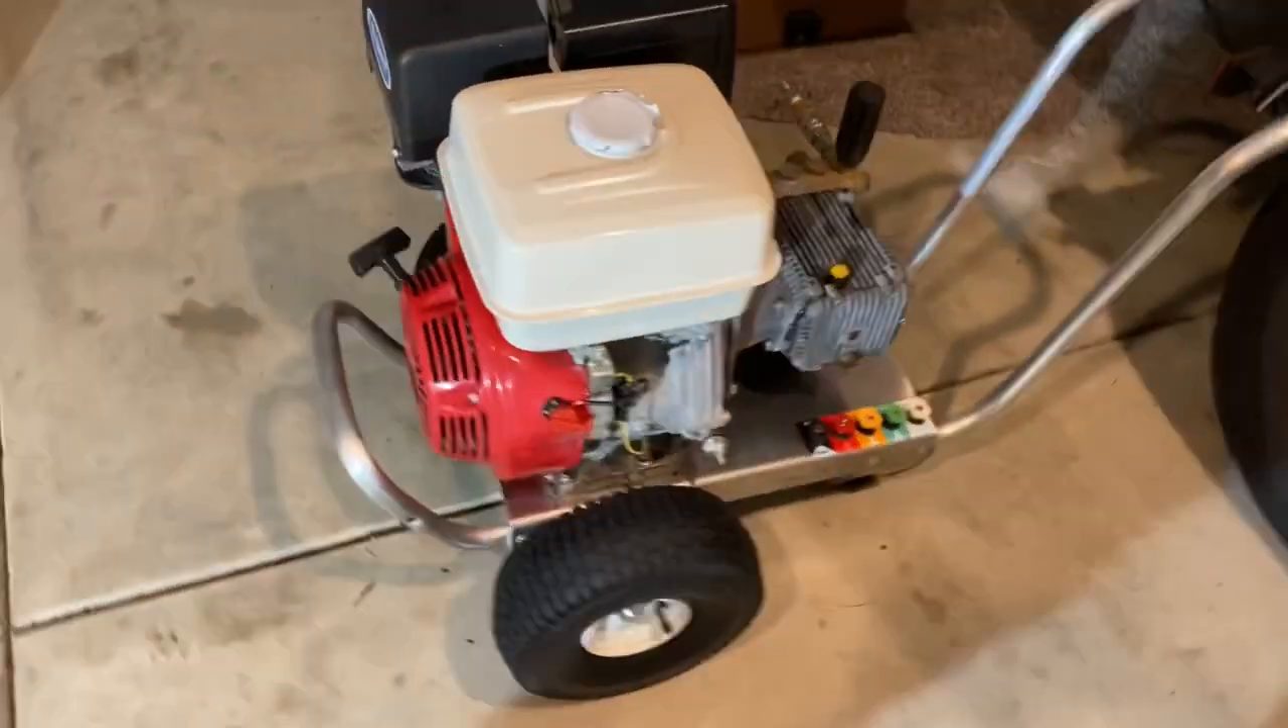Alright, we got all the parts installed on this pressure washer. It's on the new cart. You can see how it just fits in there just perfectly.